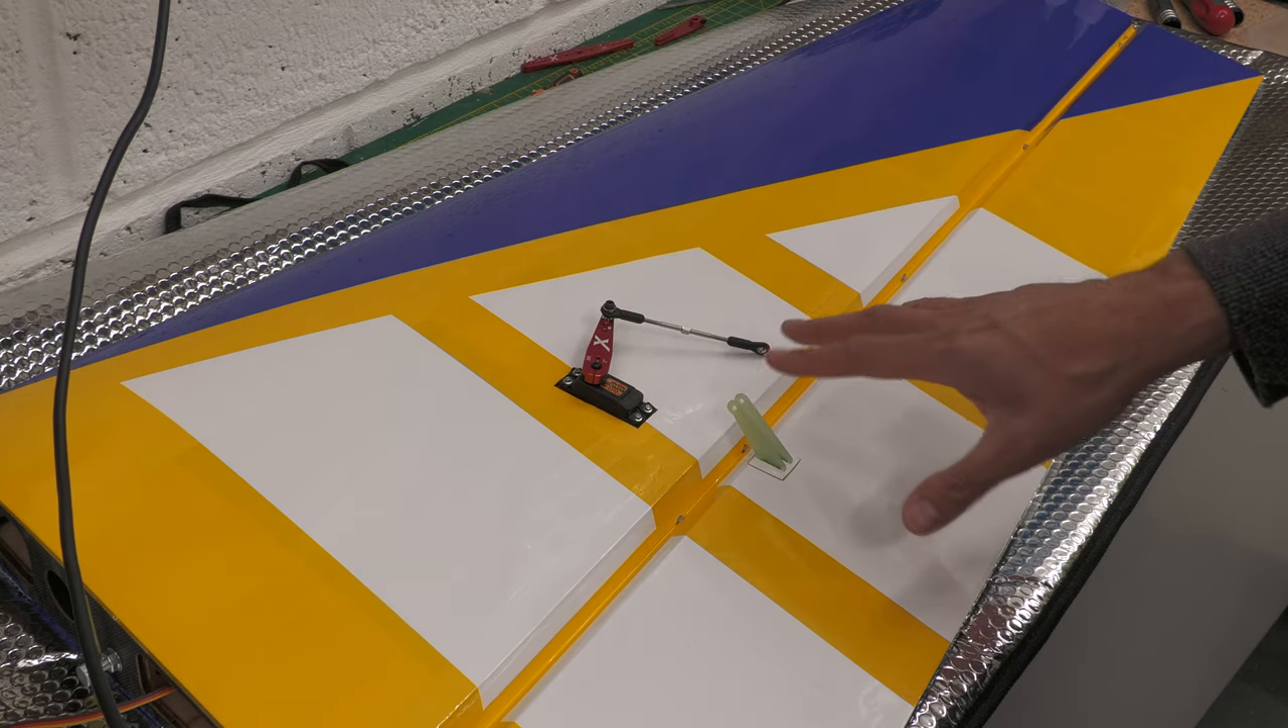And then literally all I've done to the wing is put servo in, mount the horn. I'll connect that up later on.